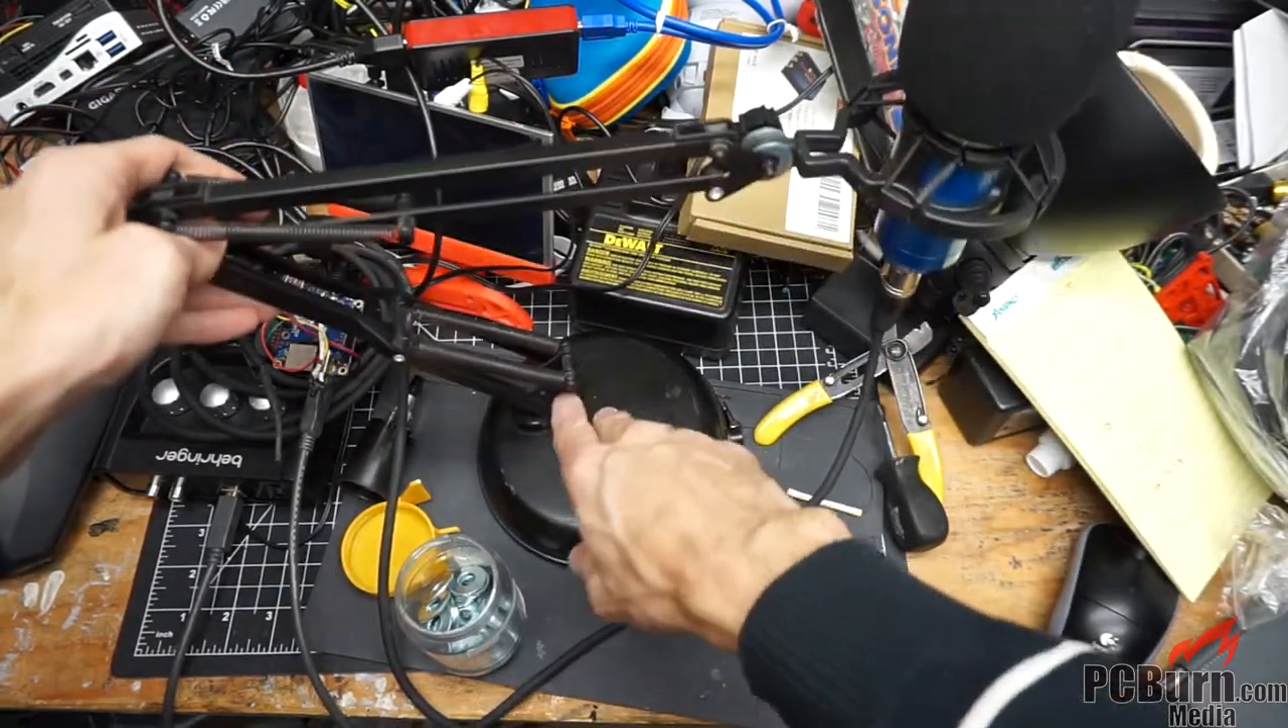Got a mini swing arm set up for the microphone now. That appears to be working pretty well.